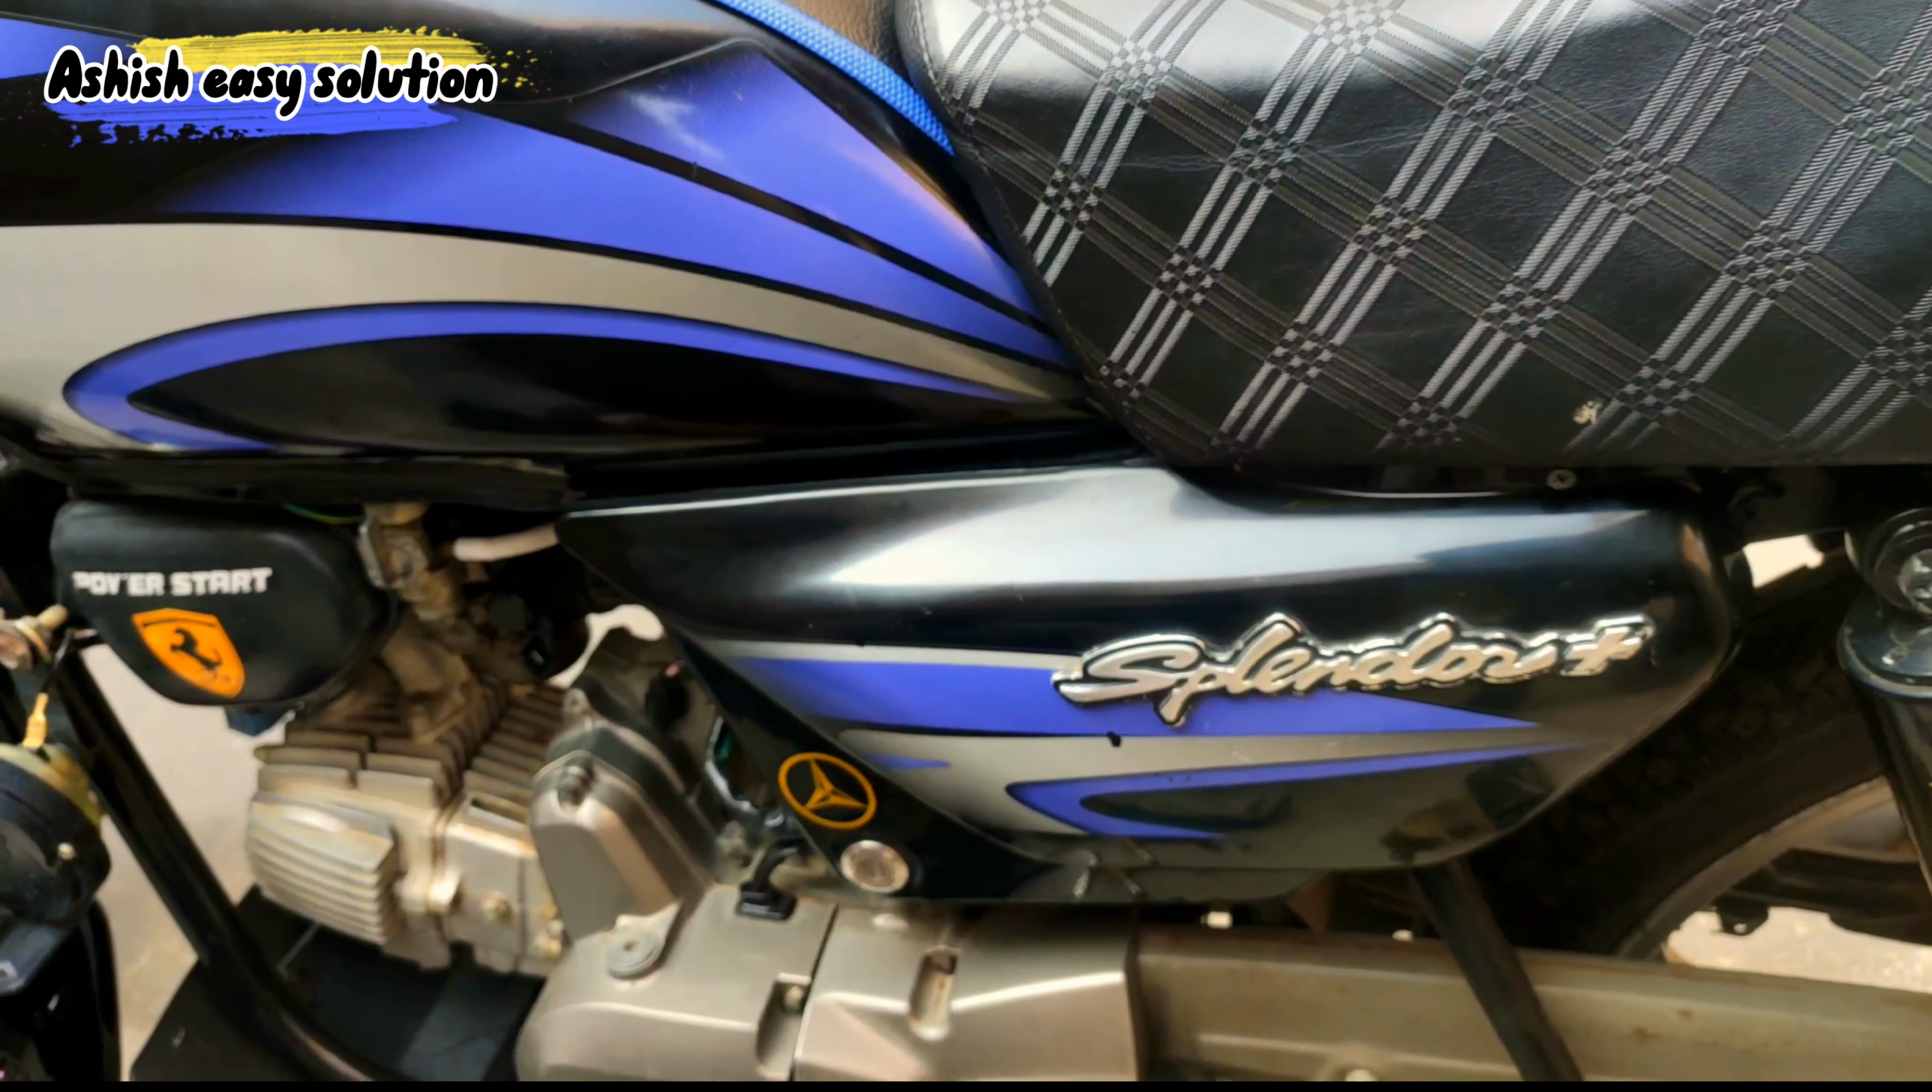दोस्तो ये देख सकते हो ये panel हमने लगा दिए हैं।